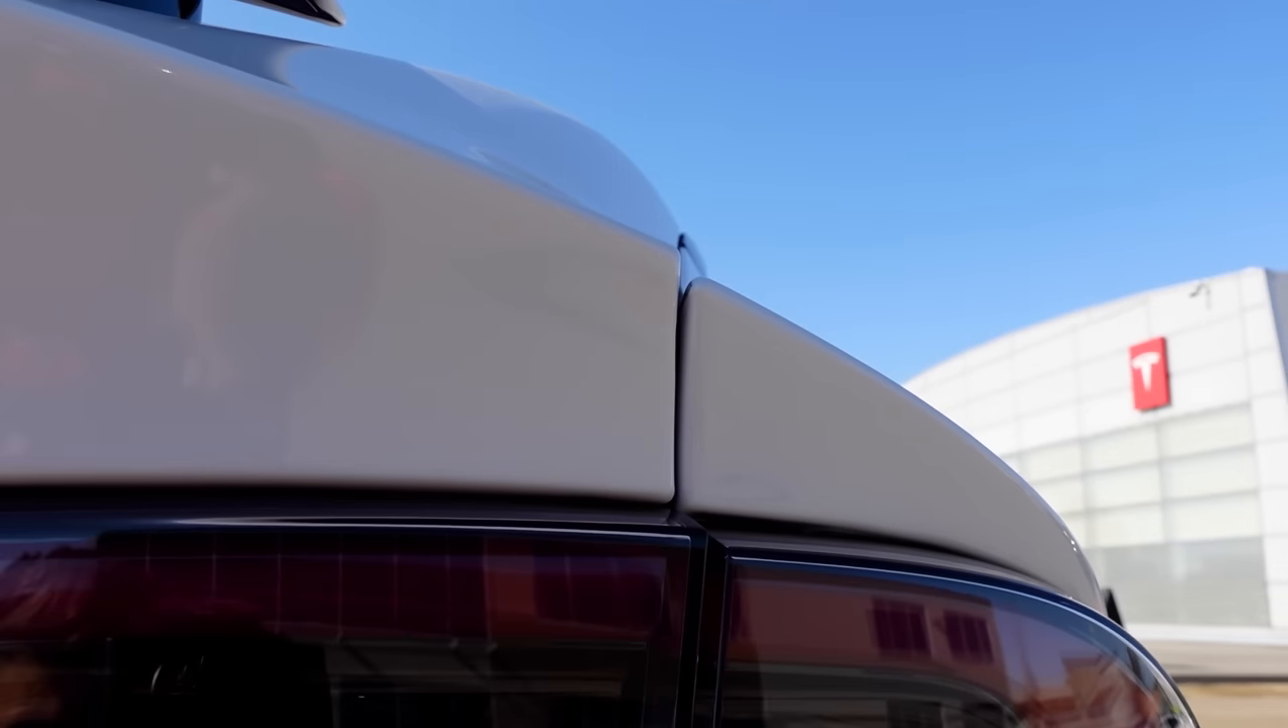That side looks okay this side is actually up quite a bit as you can see this side here actually sits higher on the door panel rather than this side.